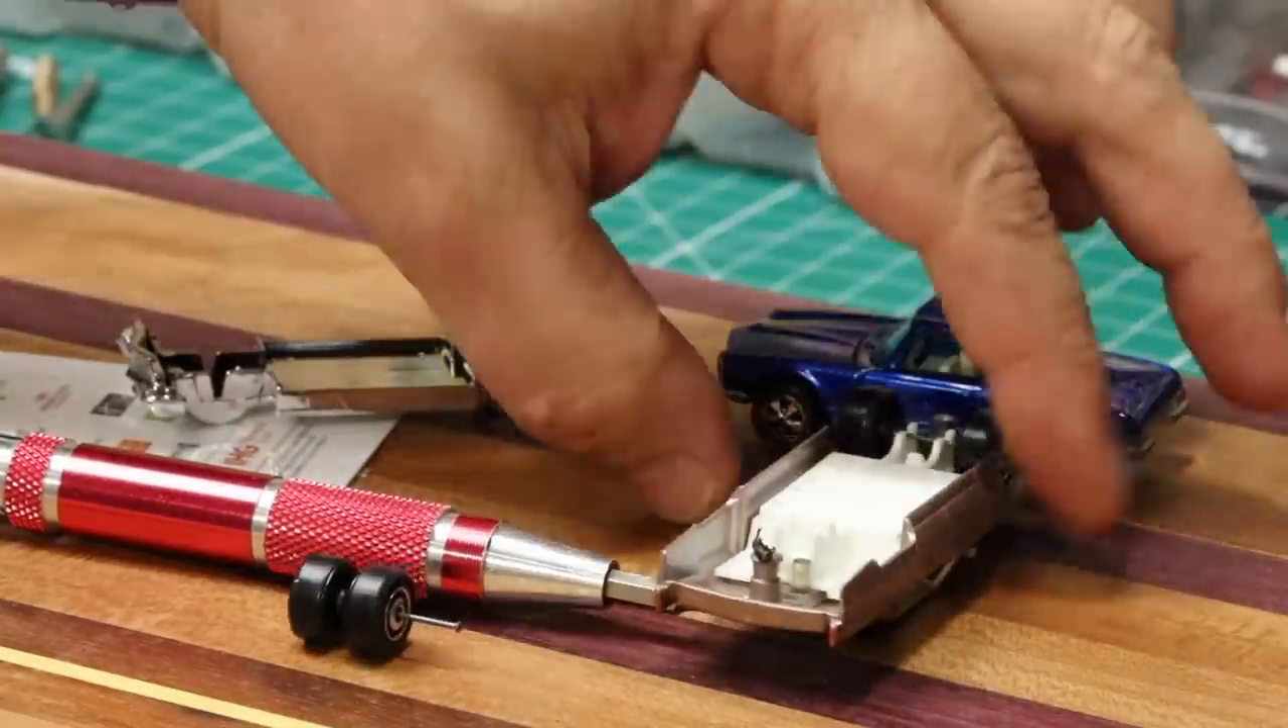And now we have the base removed from the vehicle.